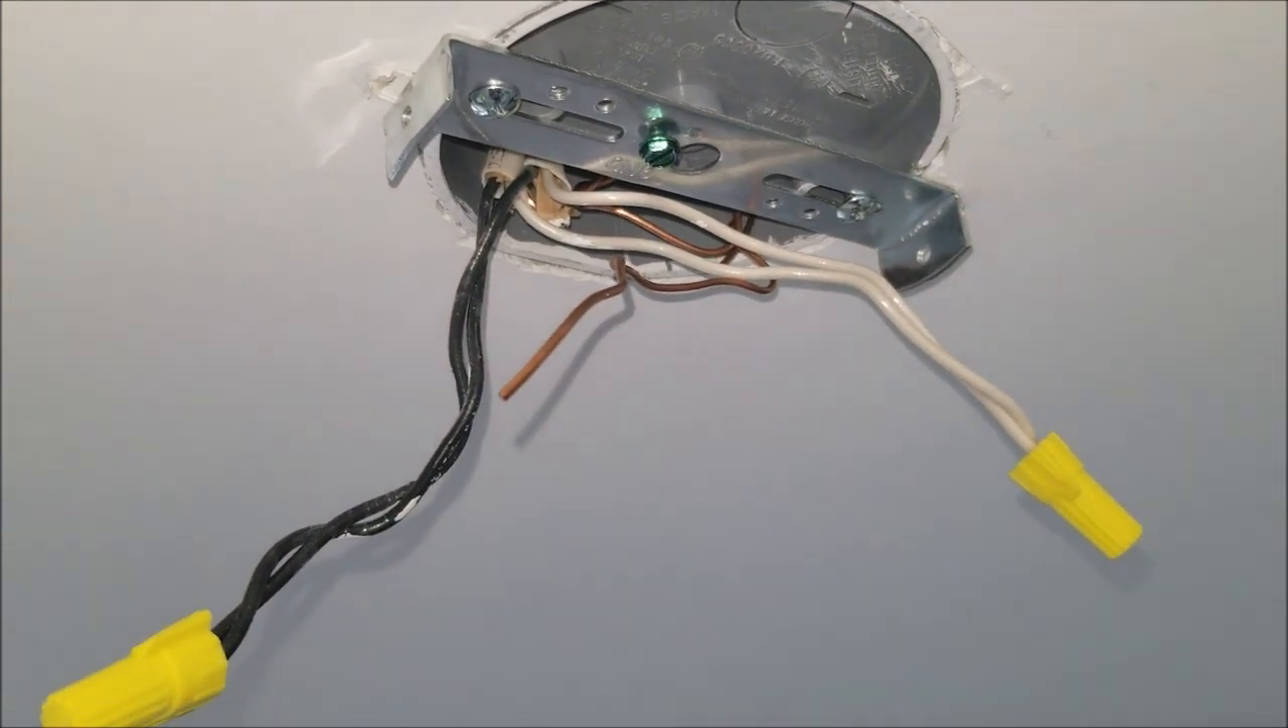I now have the bracket for the light fastened into the receptacle.